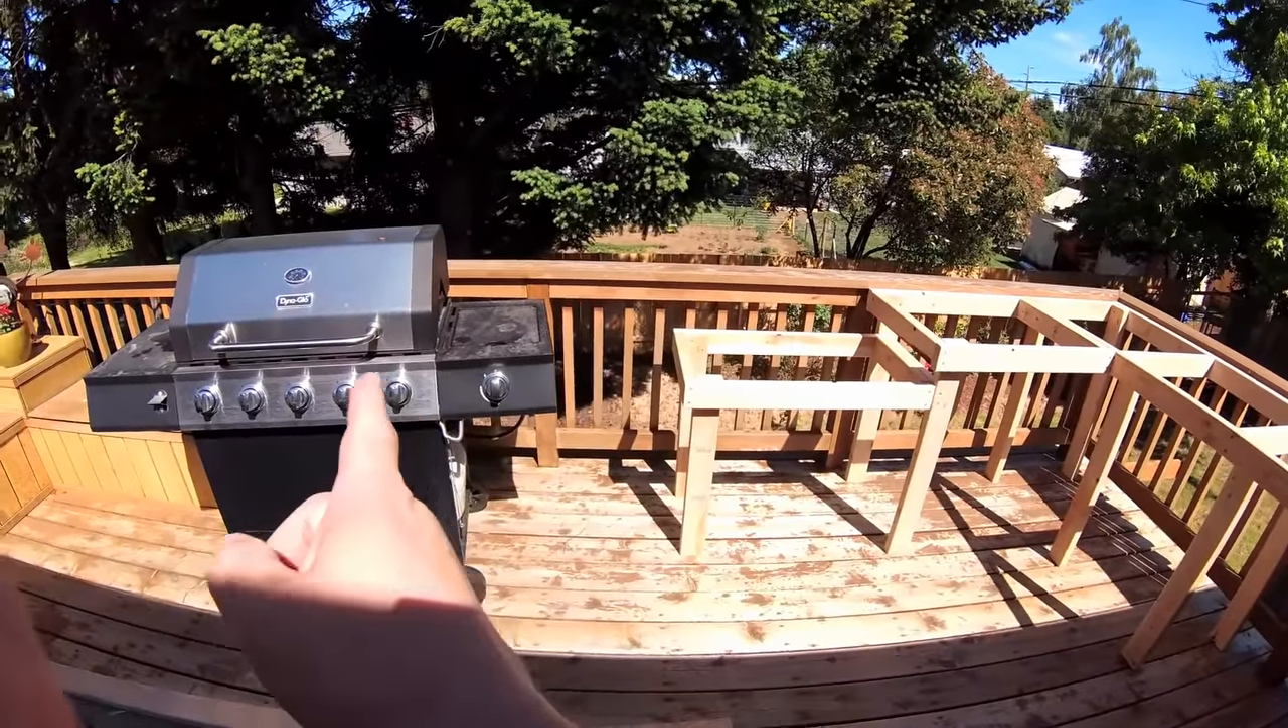All right well there it is we got the section for the barbecue all framed out and it's starting to come together.